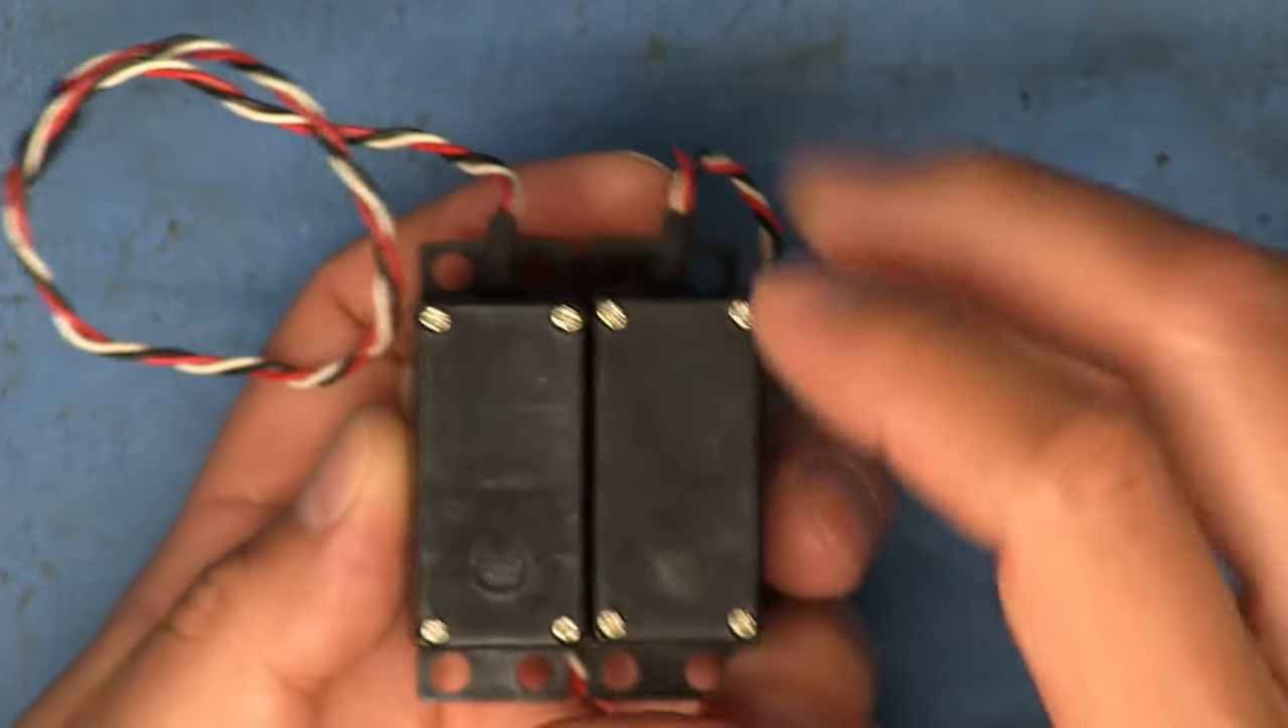We just have four screws in the bottom there to remove.